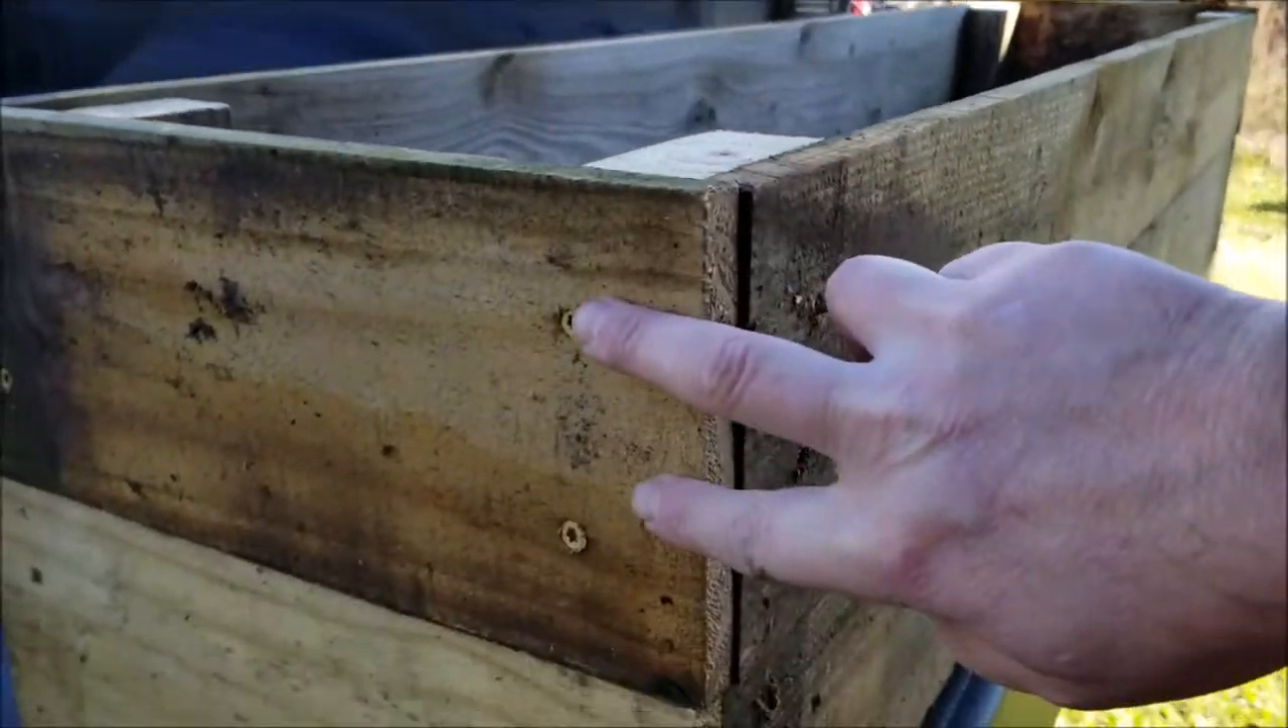This is what the box looks like with the side pieces on and you'll see here I just put two screws on each side top and bottom into the 2x4 piece.